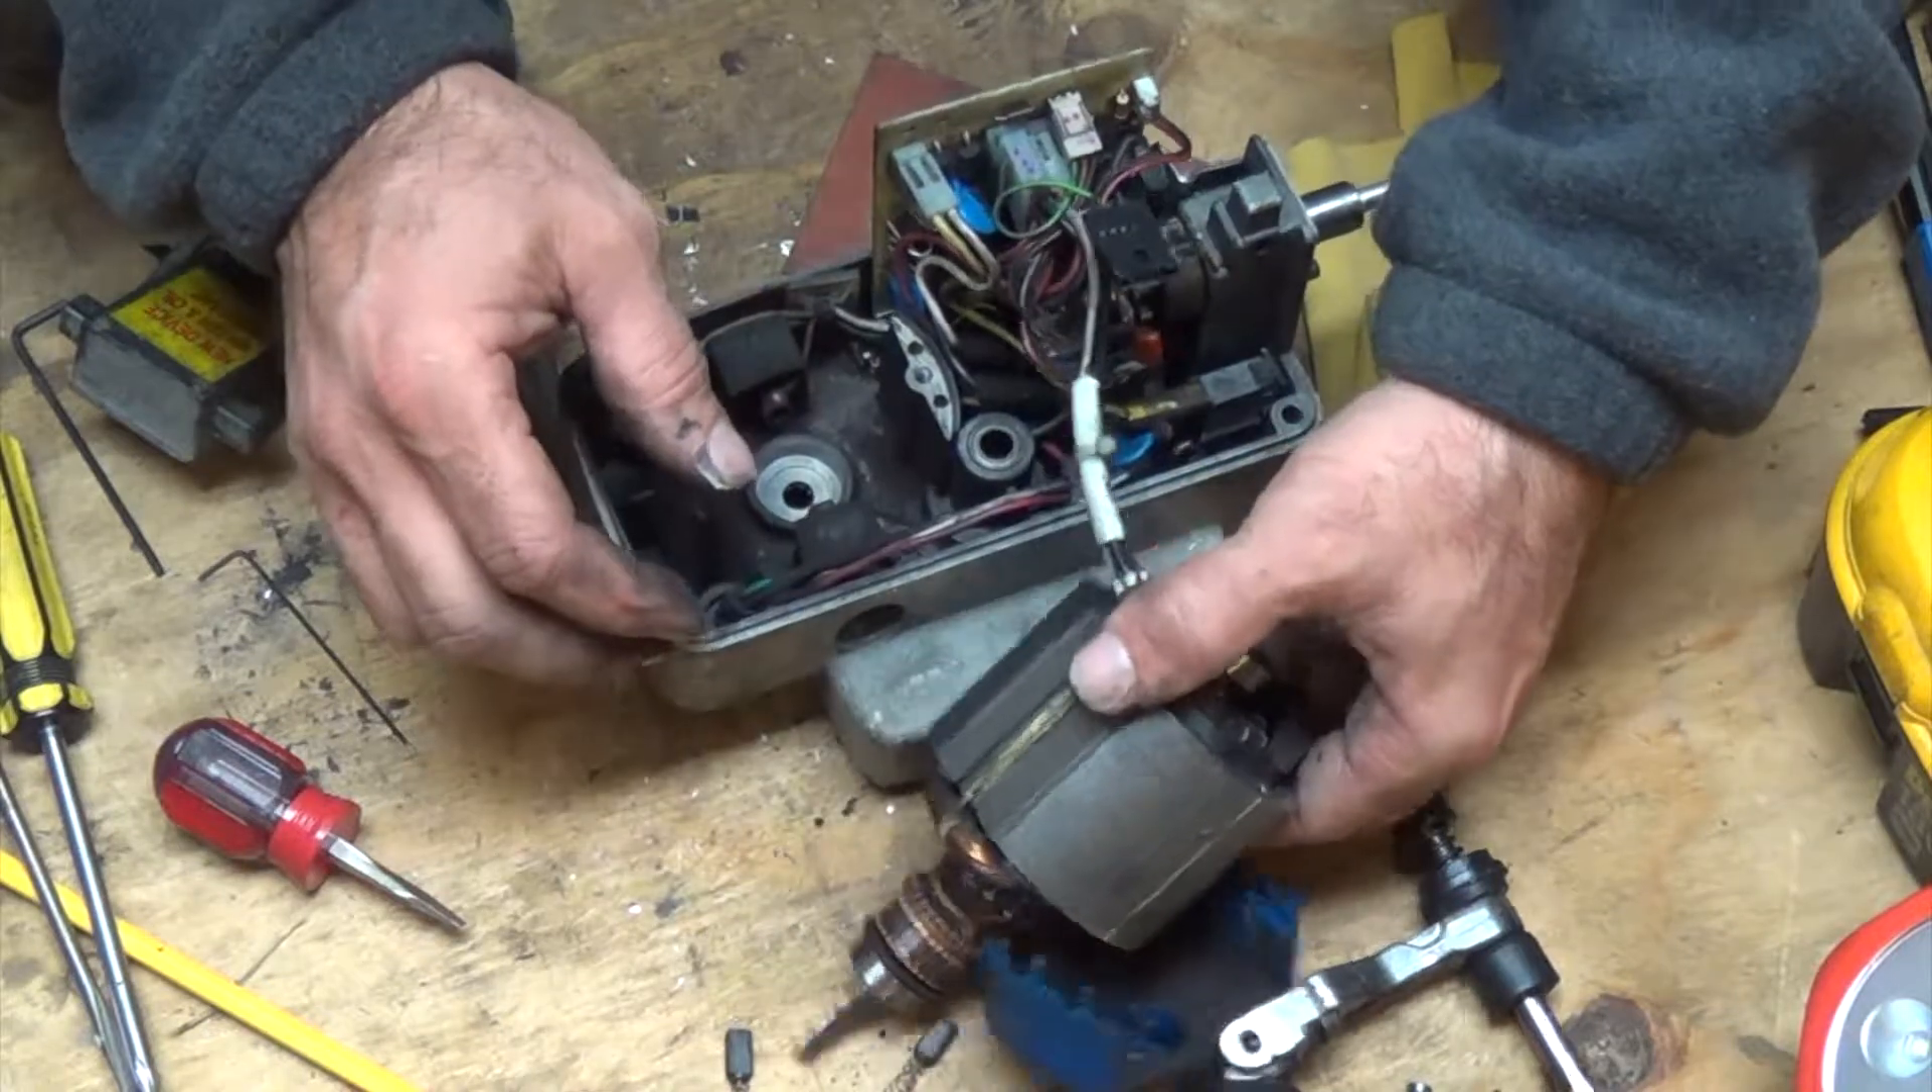So now we got the motor out of the way we can go ahead and unclip some of these clips that are holding it in place.